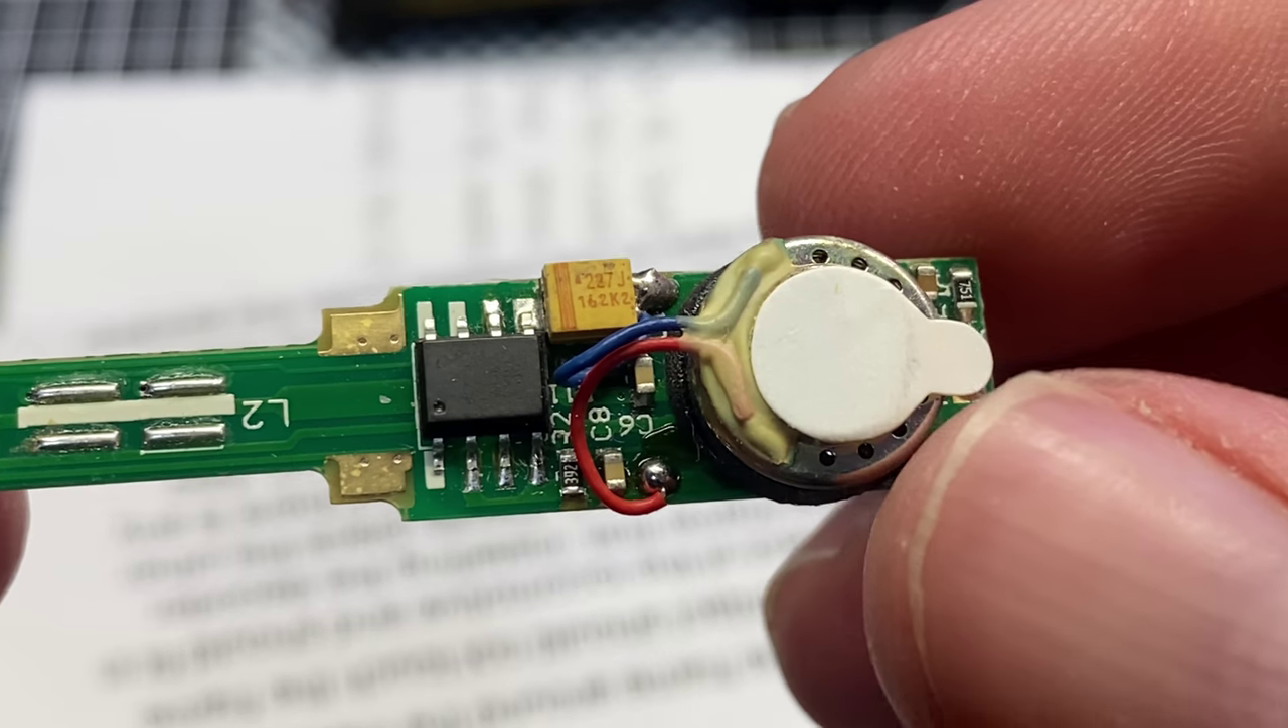As you can see we've got our speaker planted right on to the board here and there's our contact pads.